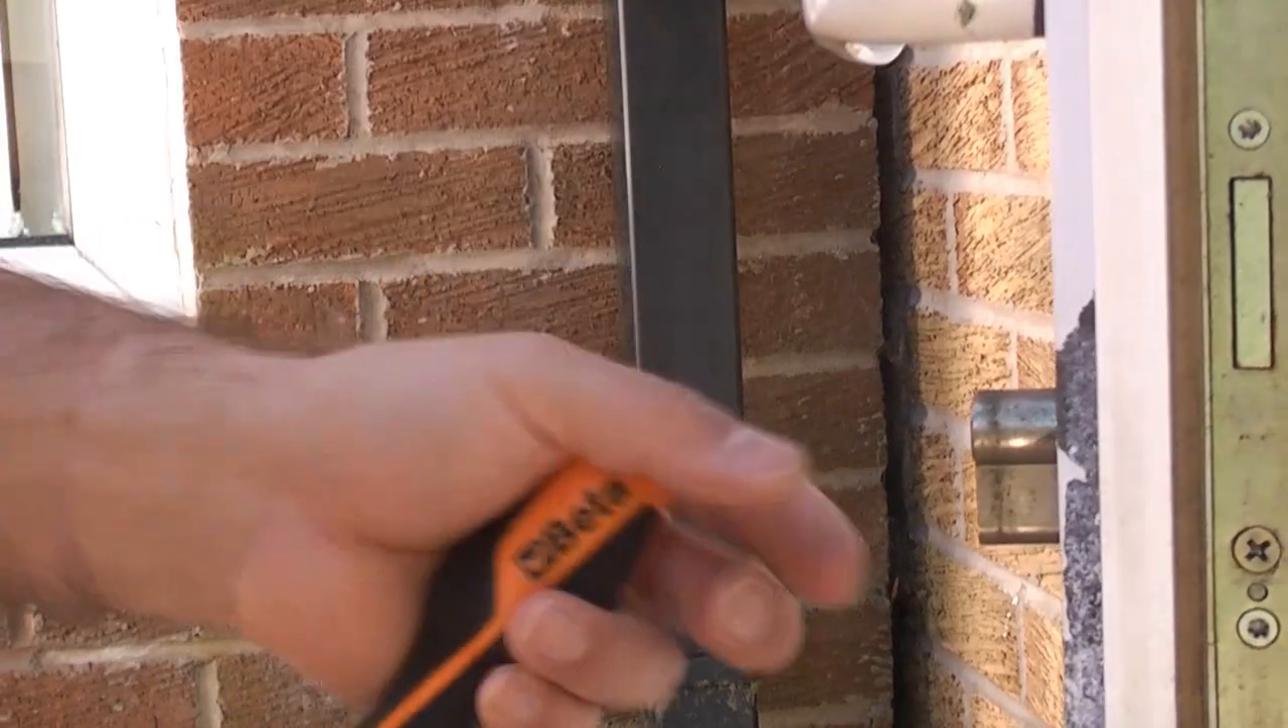I do have to point out that I've actually just put this in here just to demonstrate this lock is not actually the correct lock for this door and it is actually sticking out considerably on the other side.